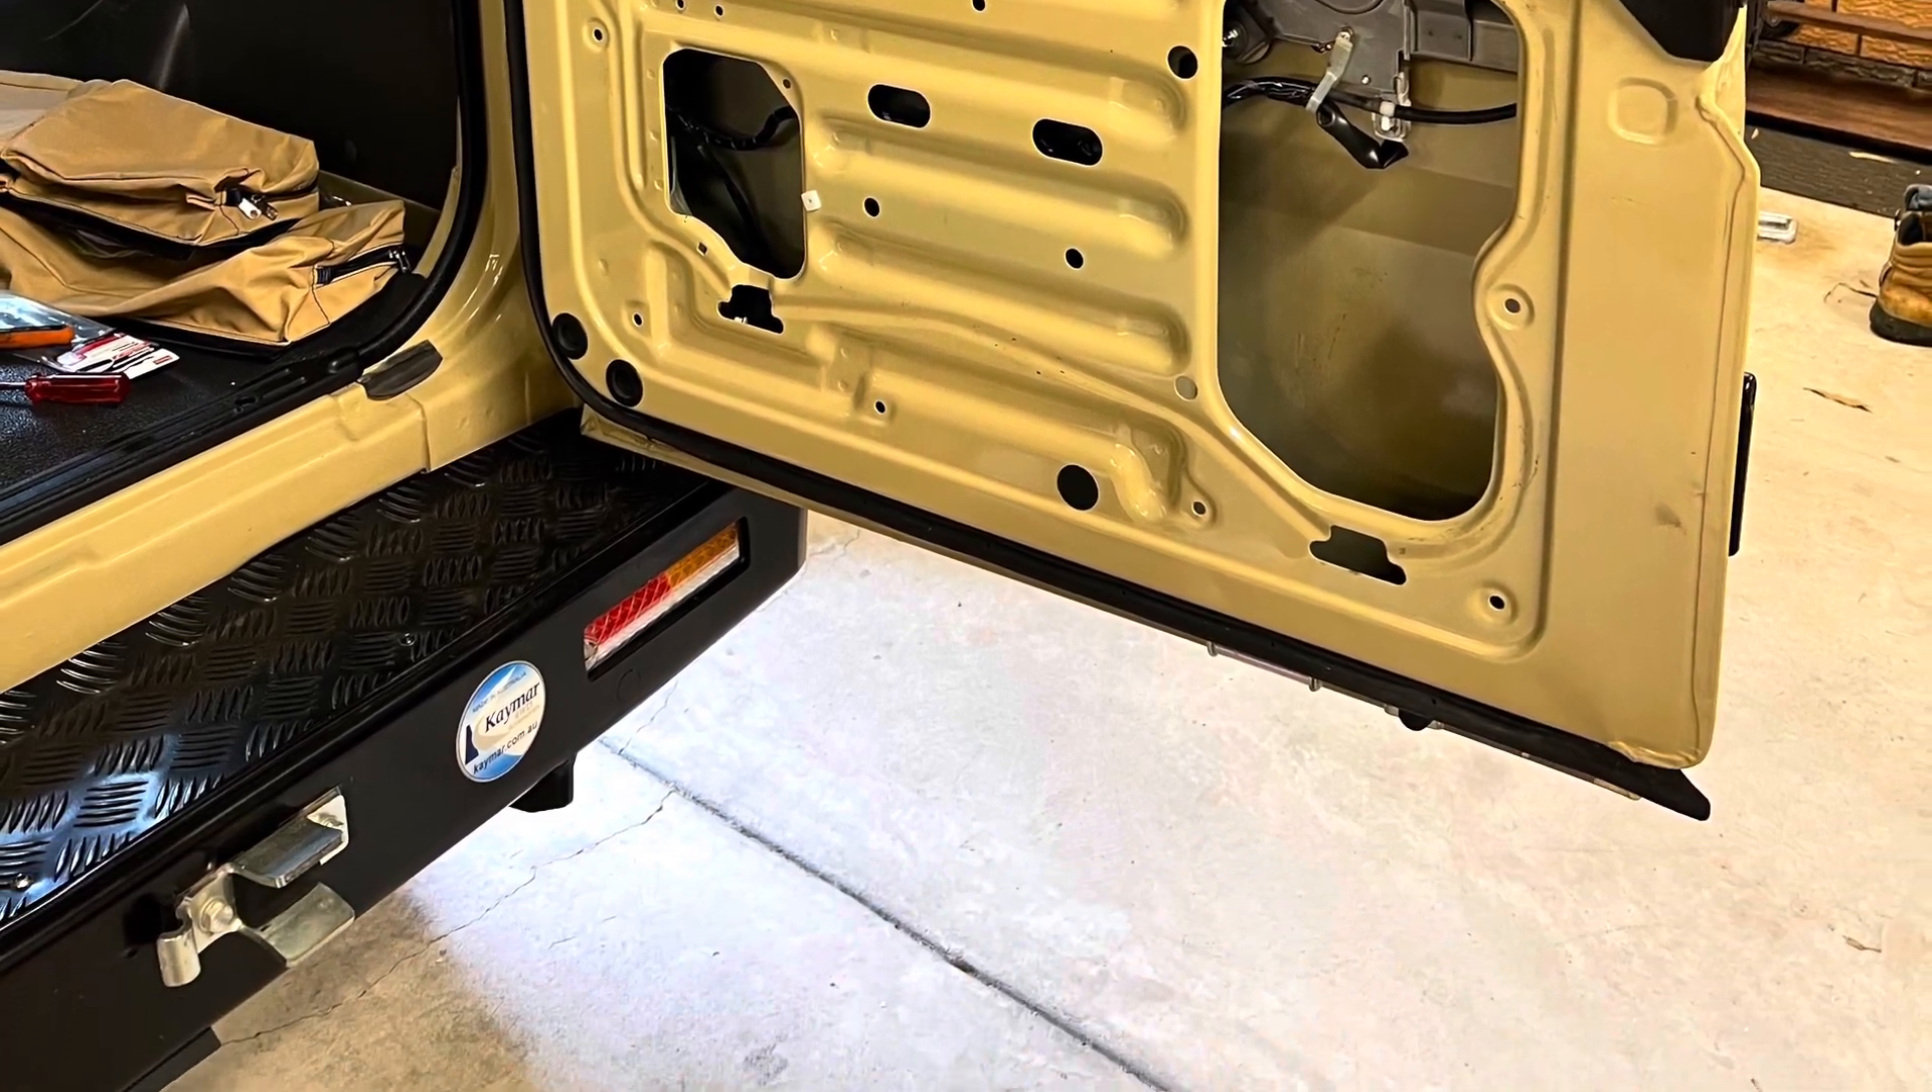So we've removed that door card just exposing that inner door panel.